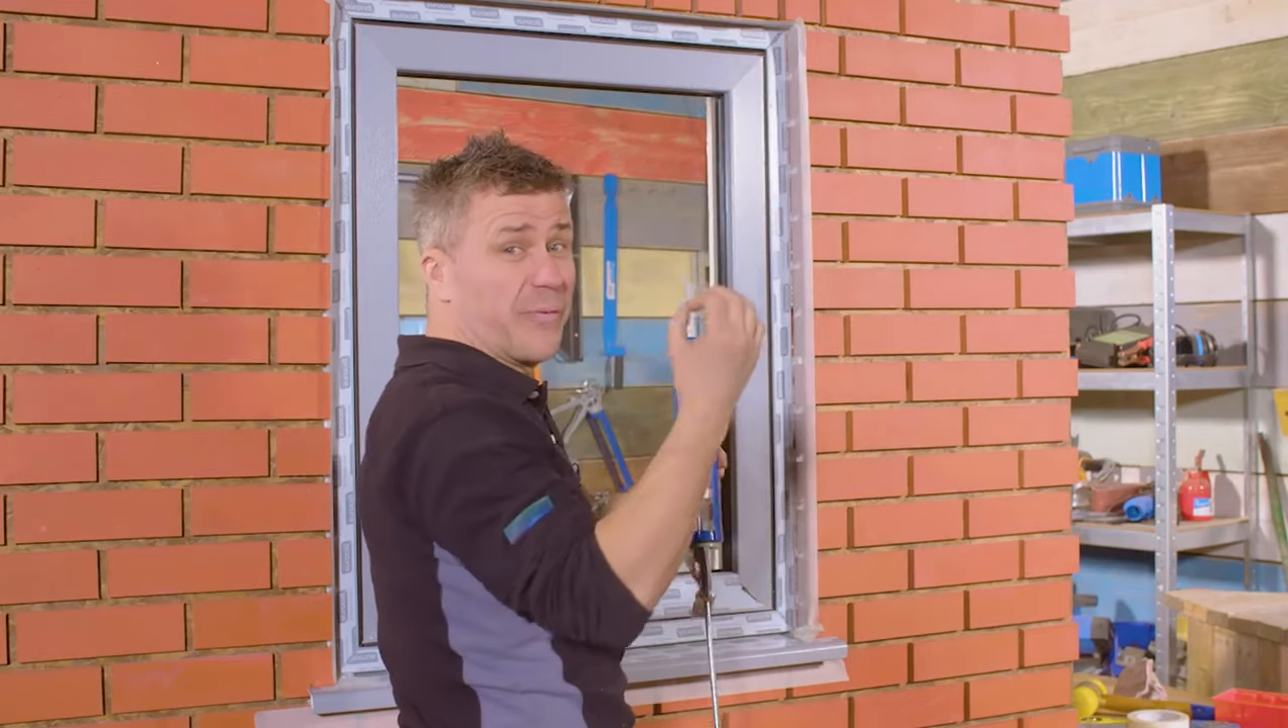Now I've left the protective seal on around the edges here at the moment.